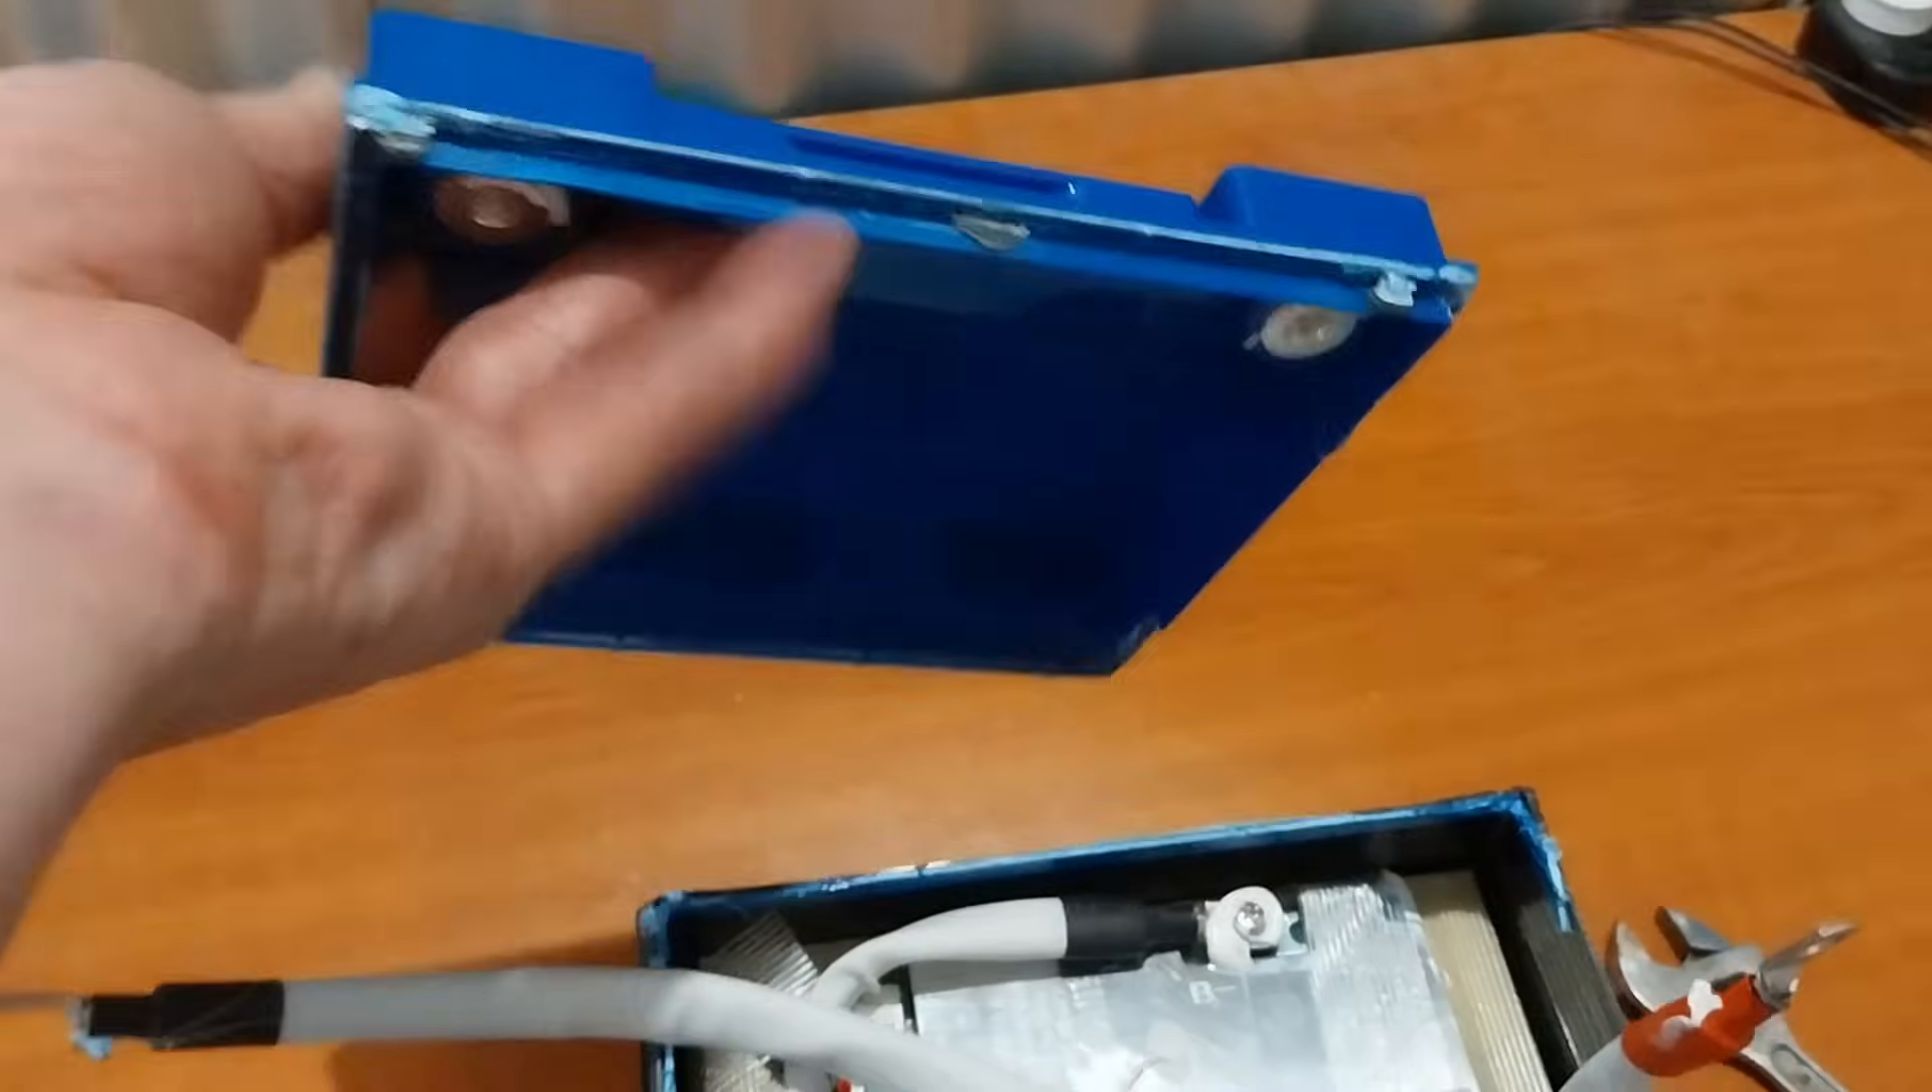Okay so I've got the lid off now.